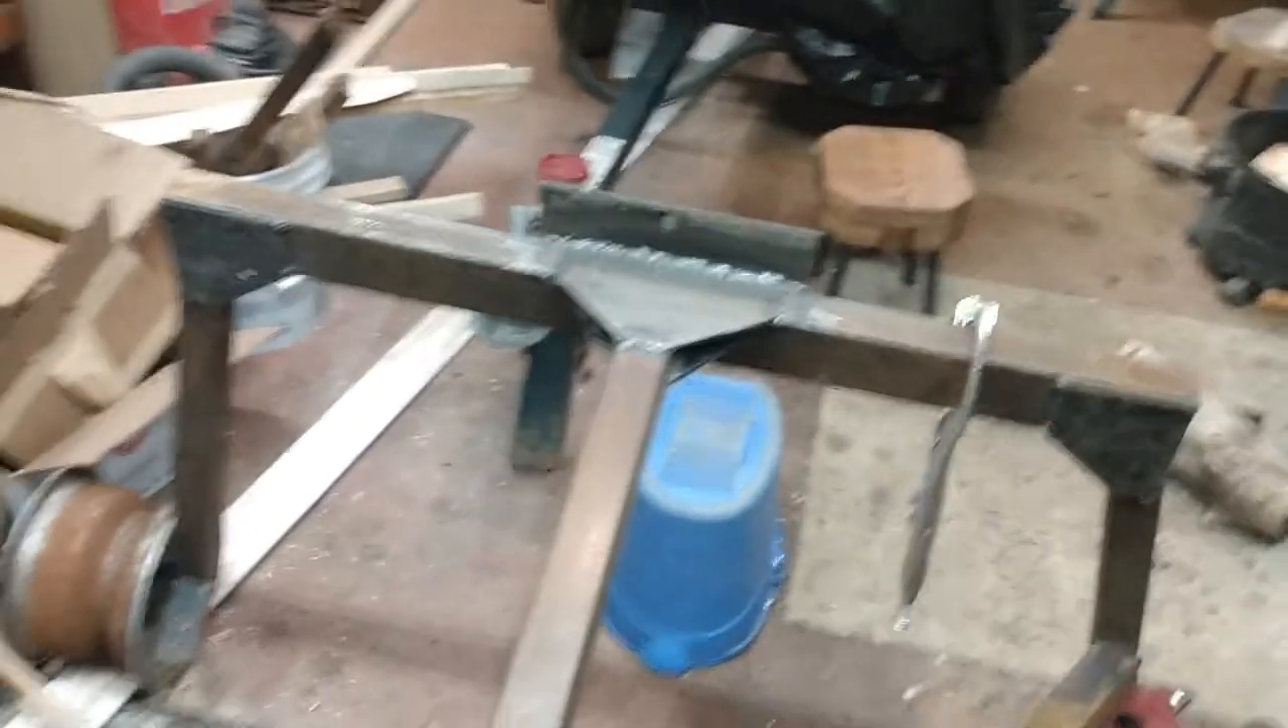I've got uh welded these braces in.